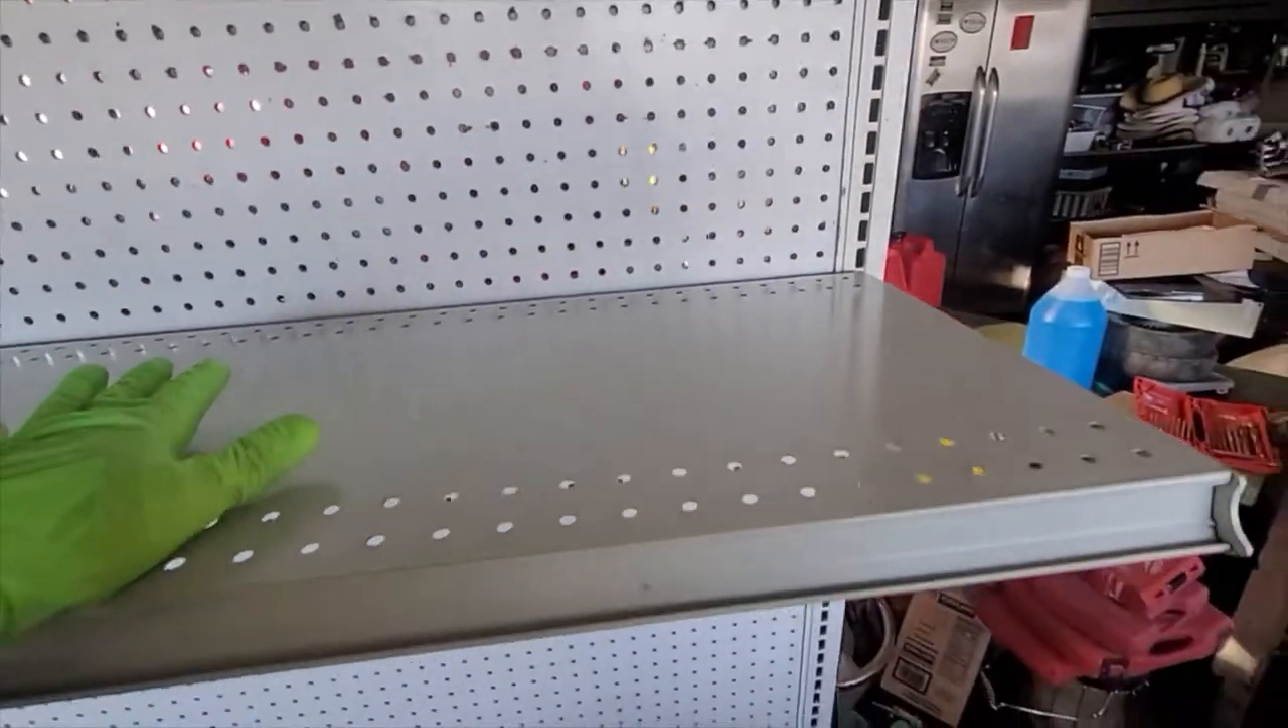And just like that the shelf is in and this will probably become my testing bed for at least the next little foreseeable future.